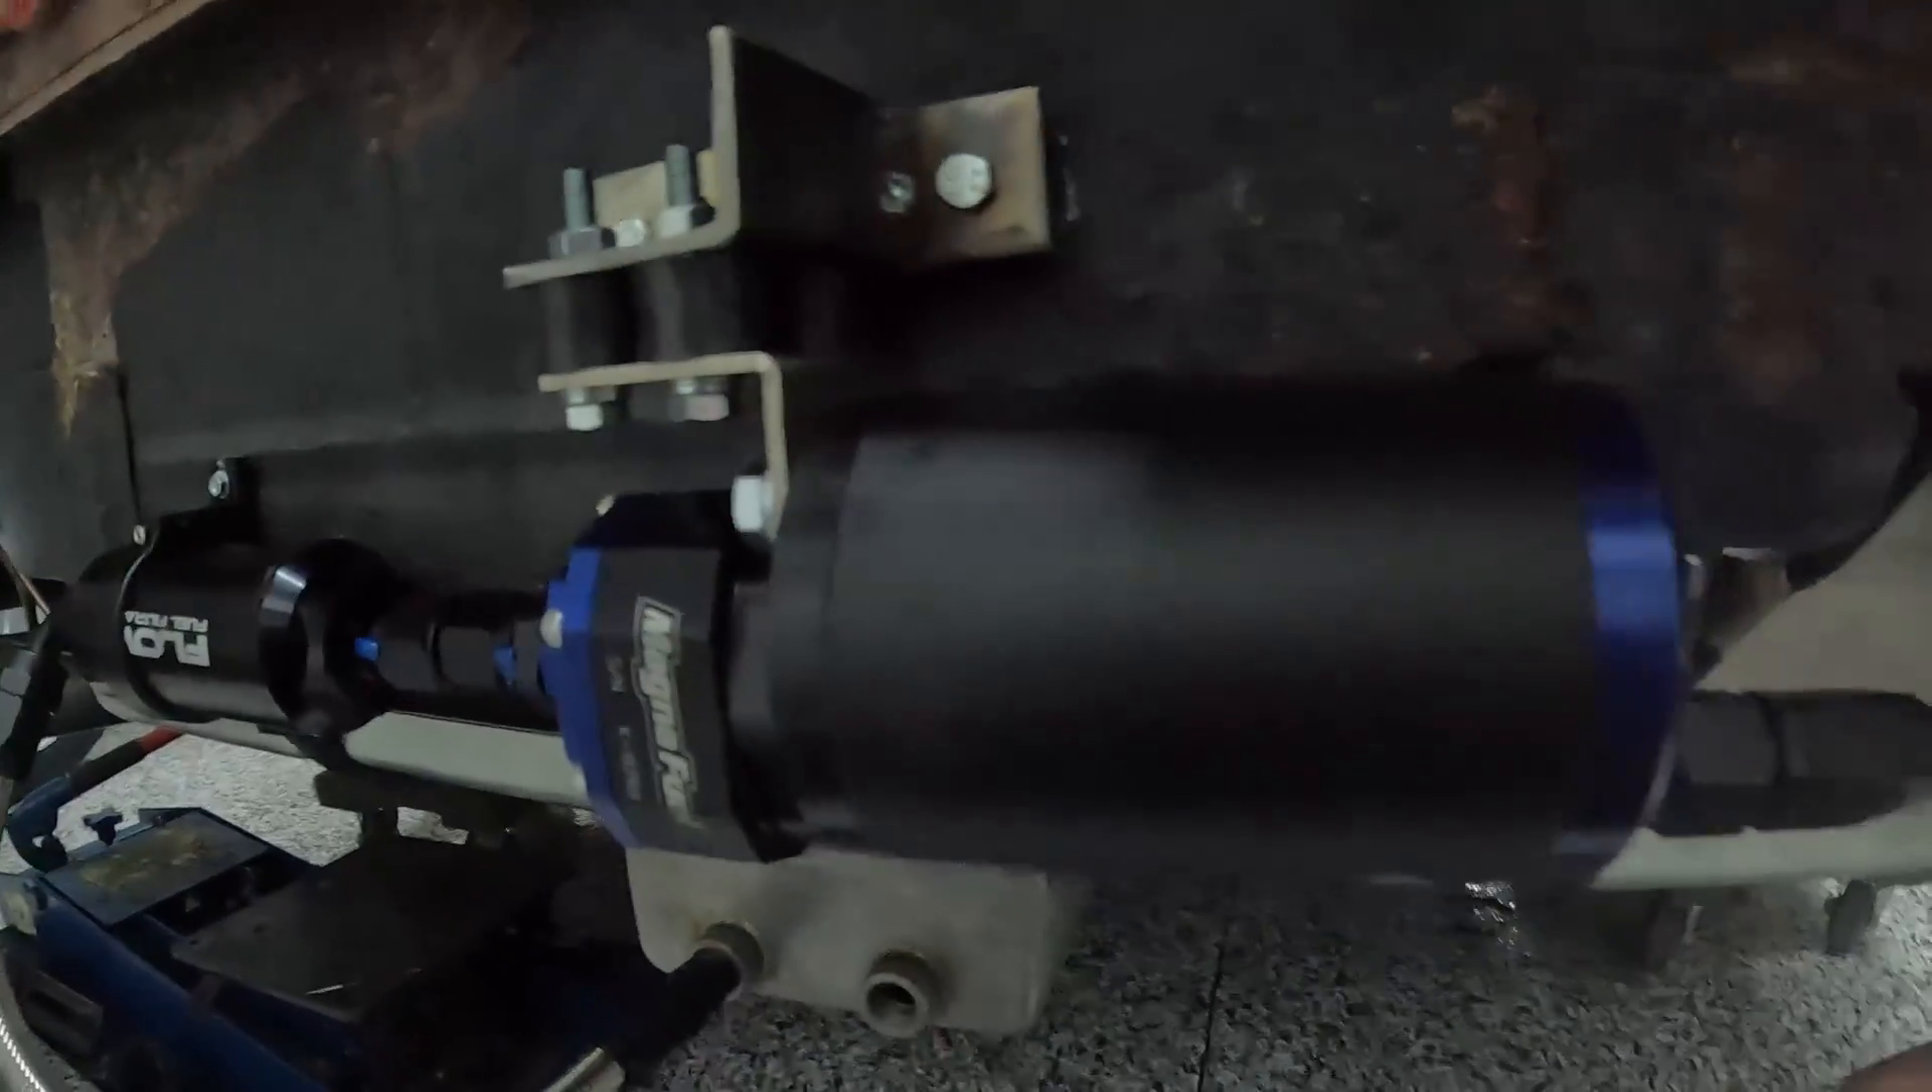One more thing I've done on this pump here is I've mounted it on rubber isolators.